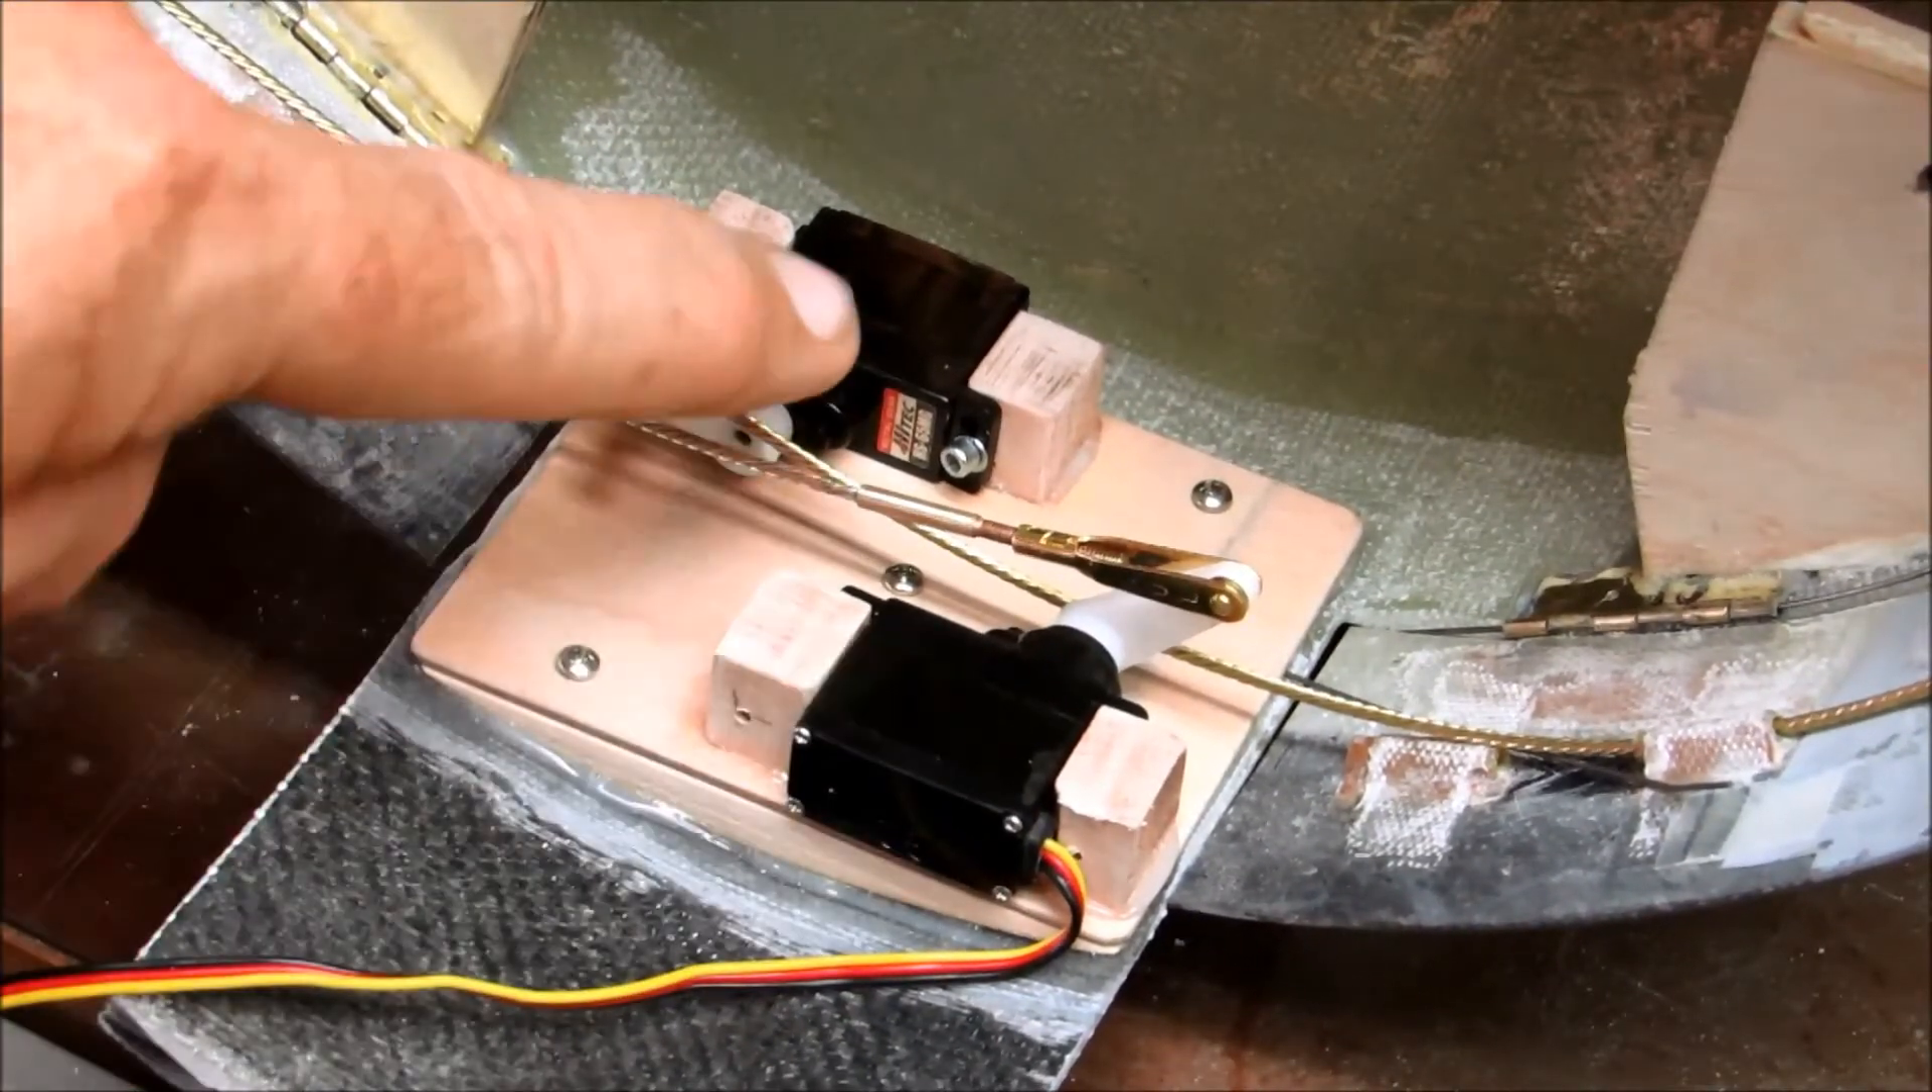Um, I finalized the mounting of the little servos.